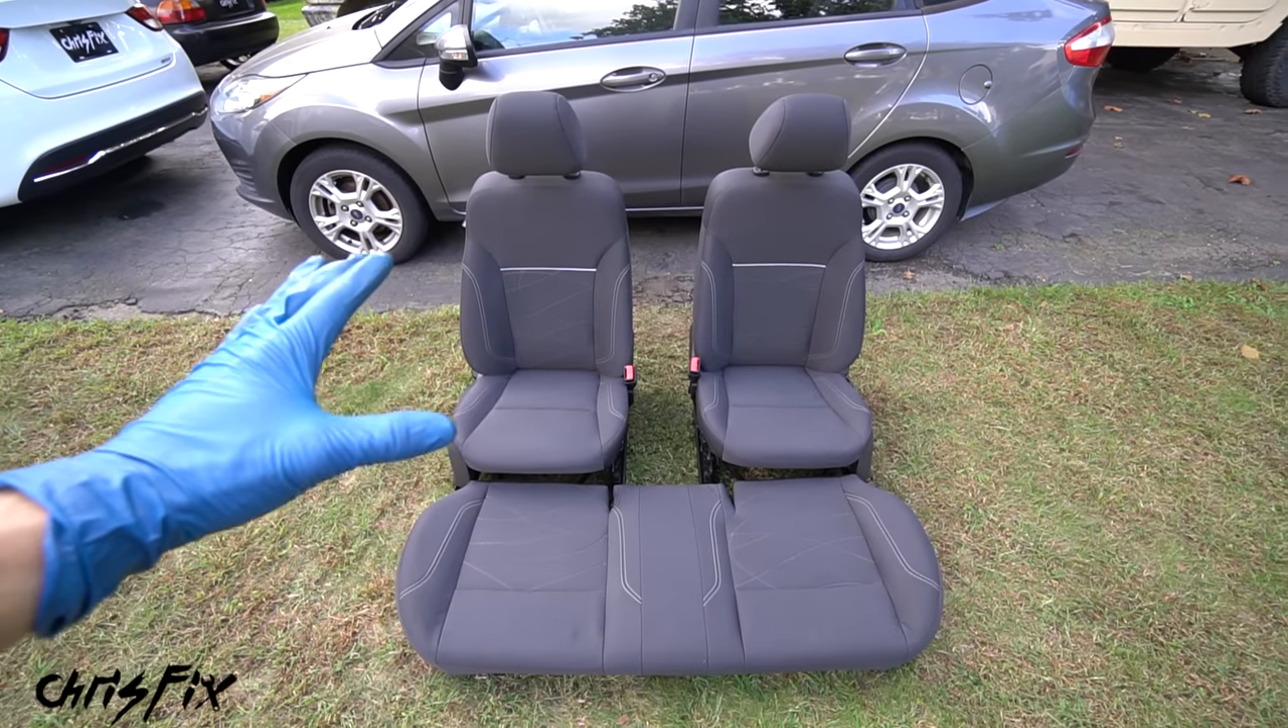All right and to finish this up The last thing we need to do is get these seats back in the car.